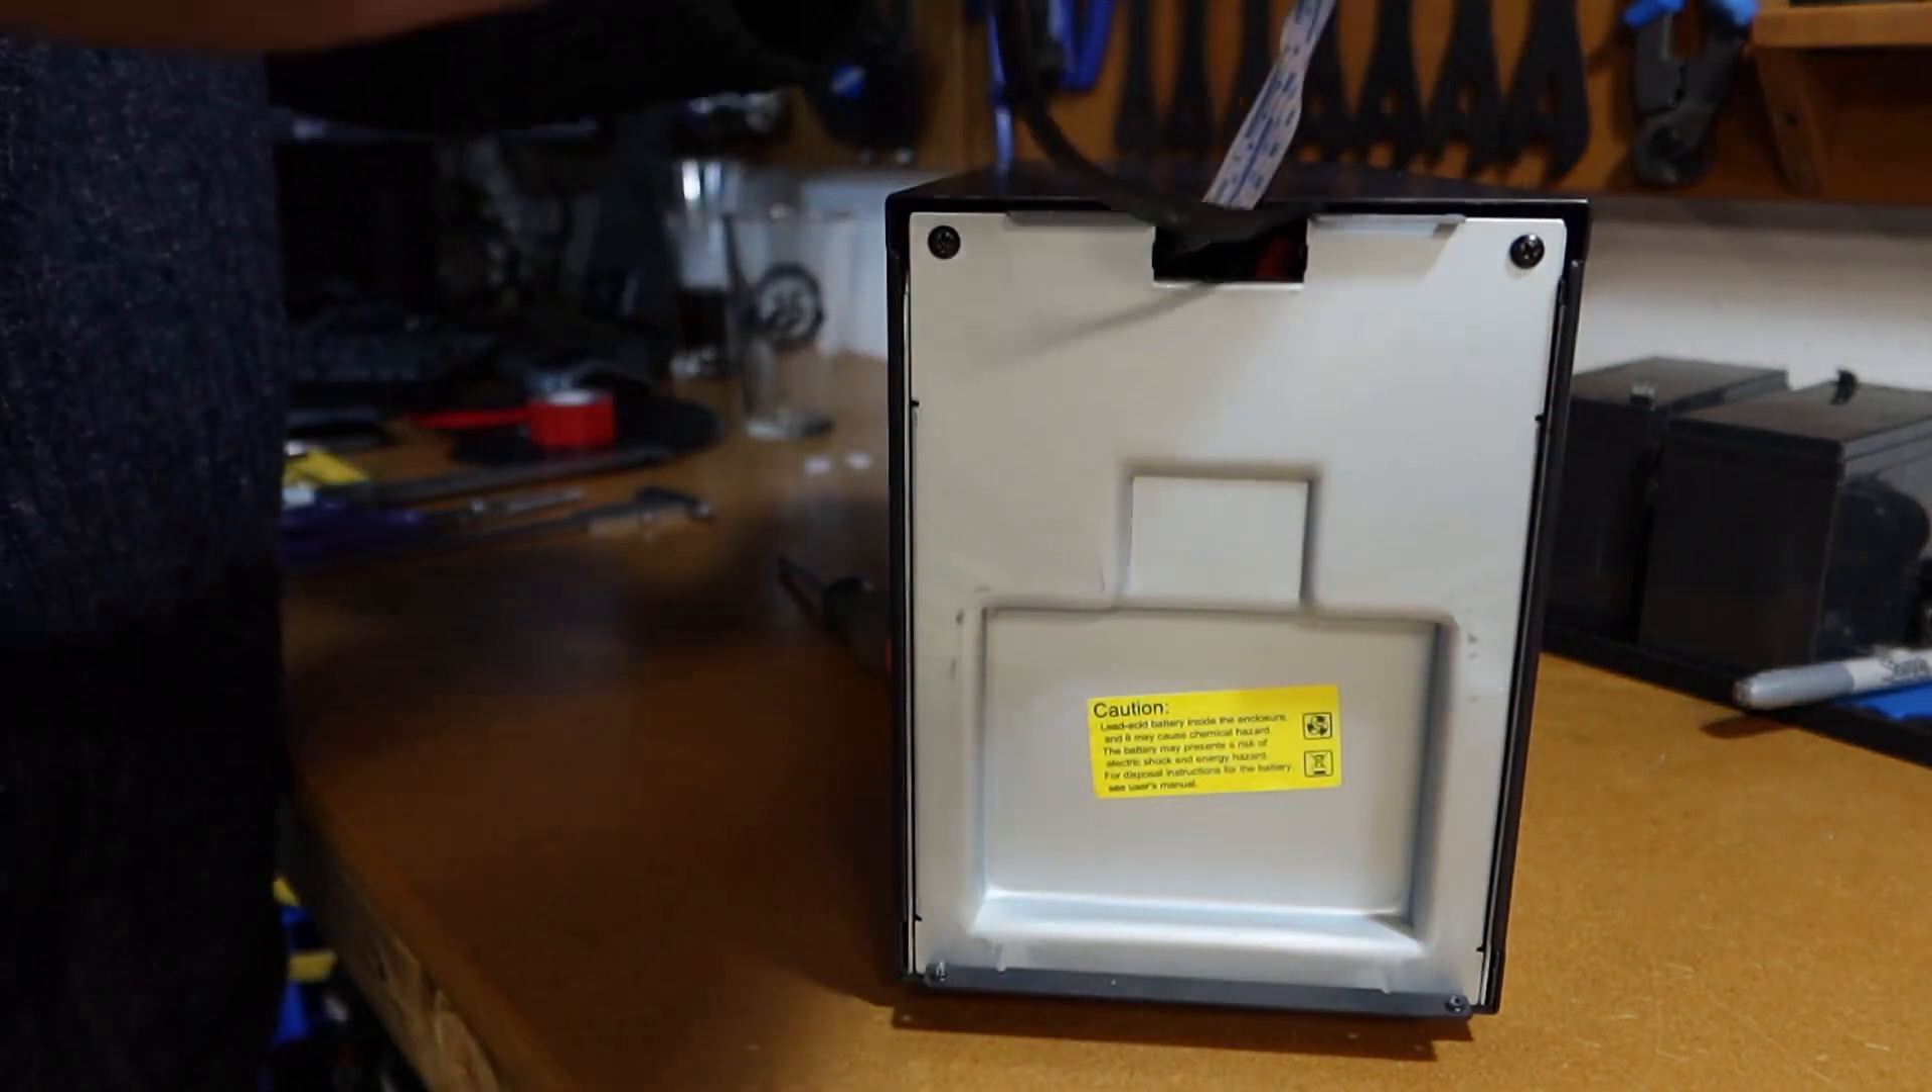So this front metal panel is back on and we'll just get this plastic panel fitted.